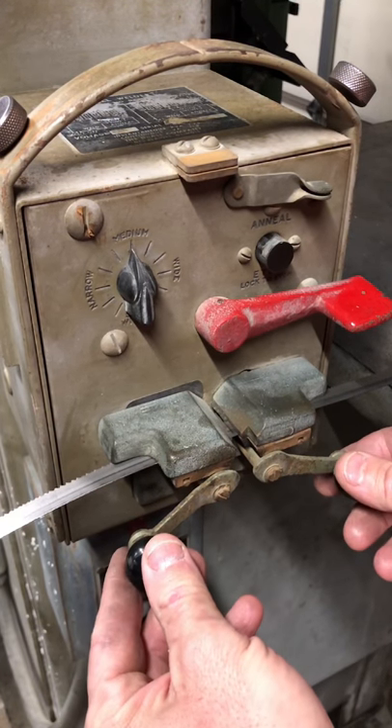I've got my blades cut and I have them captured in the welder.